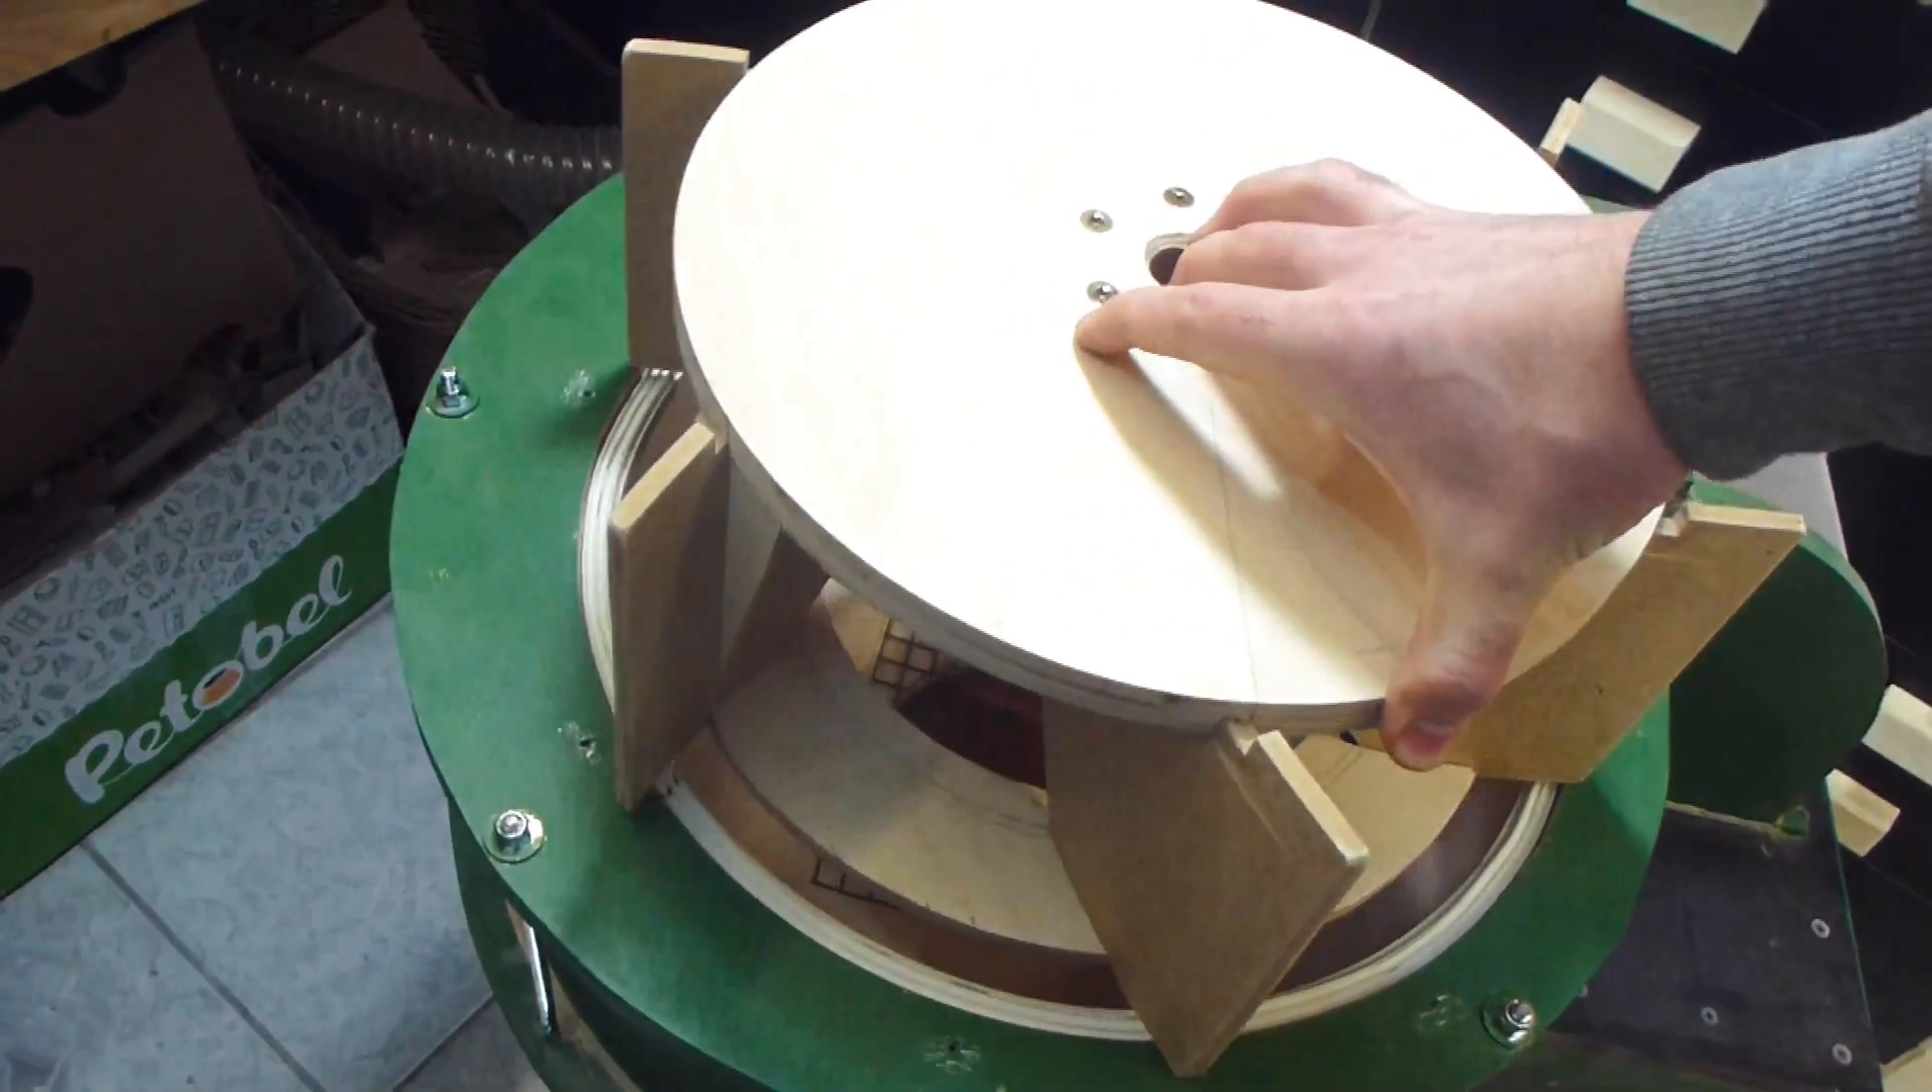The impeller is now finished and ready for next test run but this time I want to try it inside the blower housing. And some of you may think I made it too big and I actually did because it doesn't fit inside.